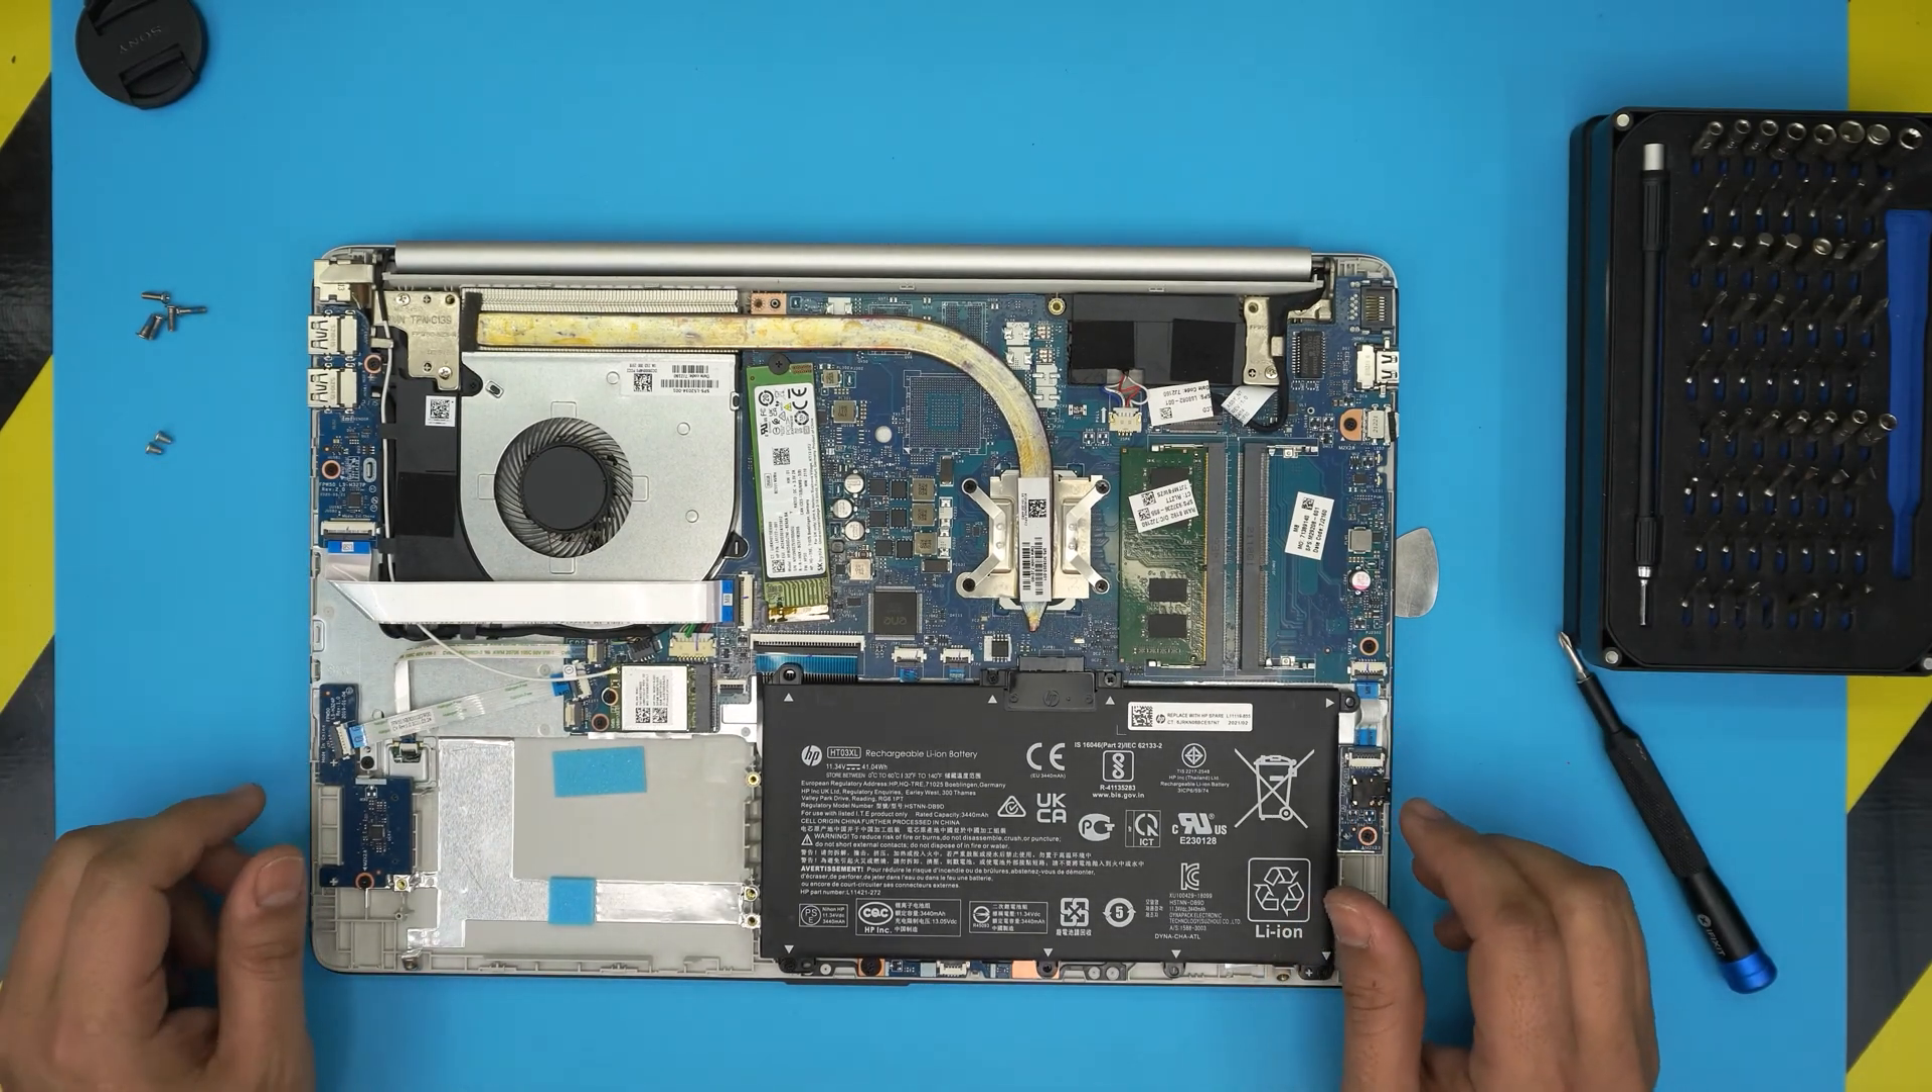There we have the bottom cover removed.